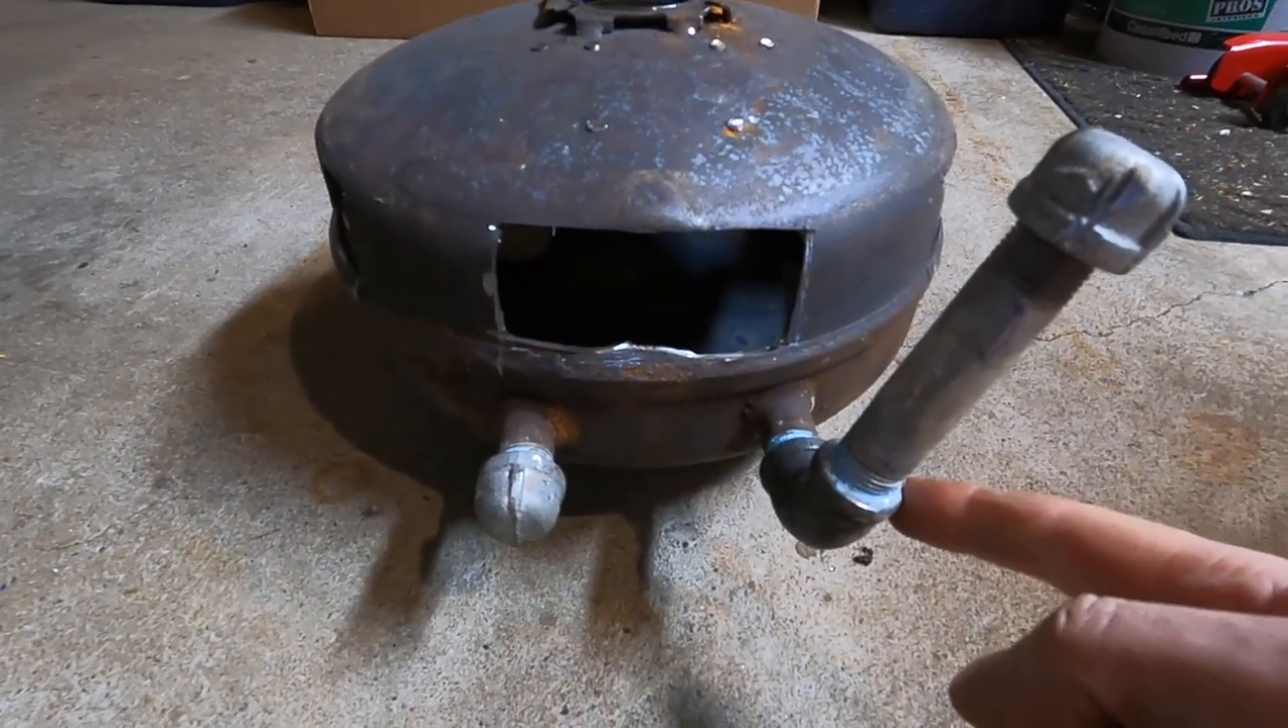I've got a 90 on here, and this is going to be the fill pipe for the vegetable oil.